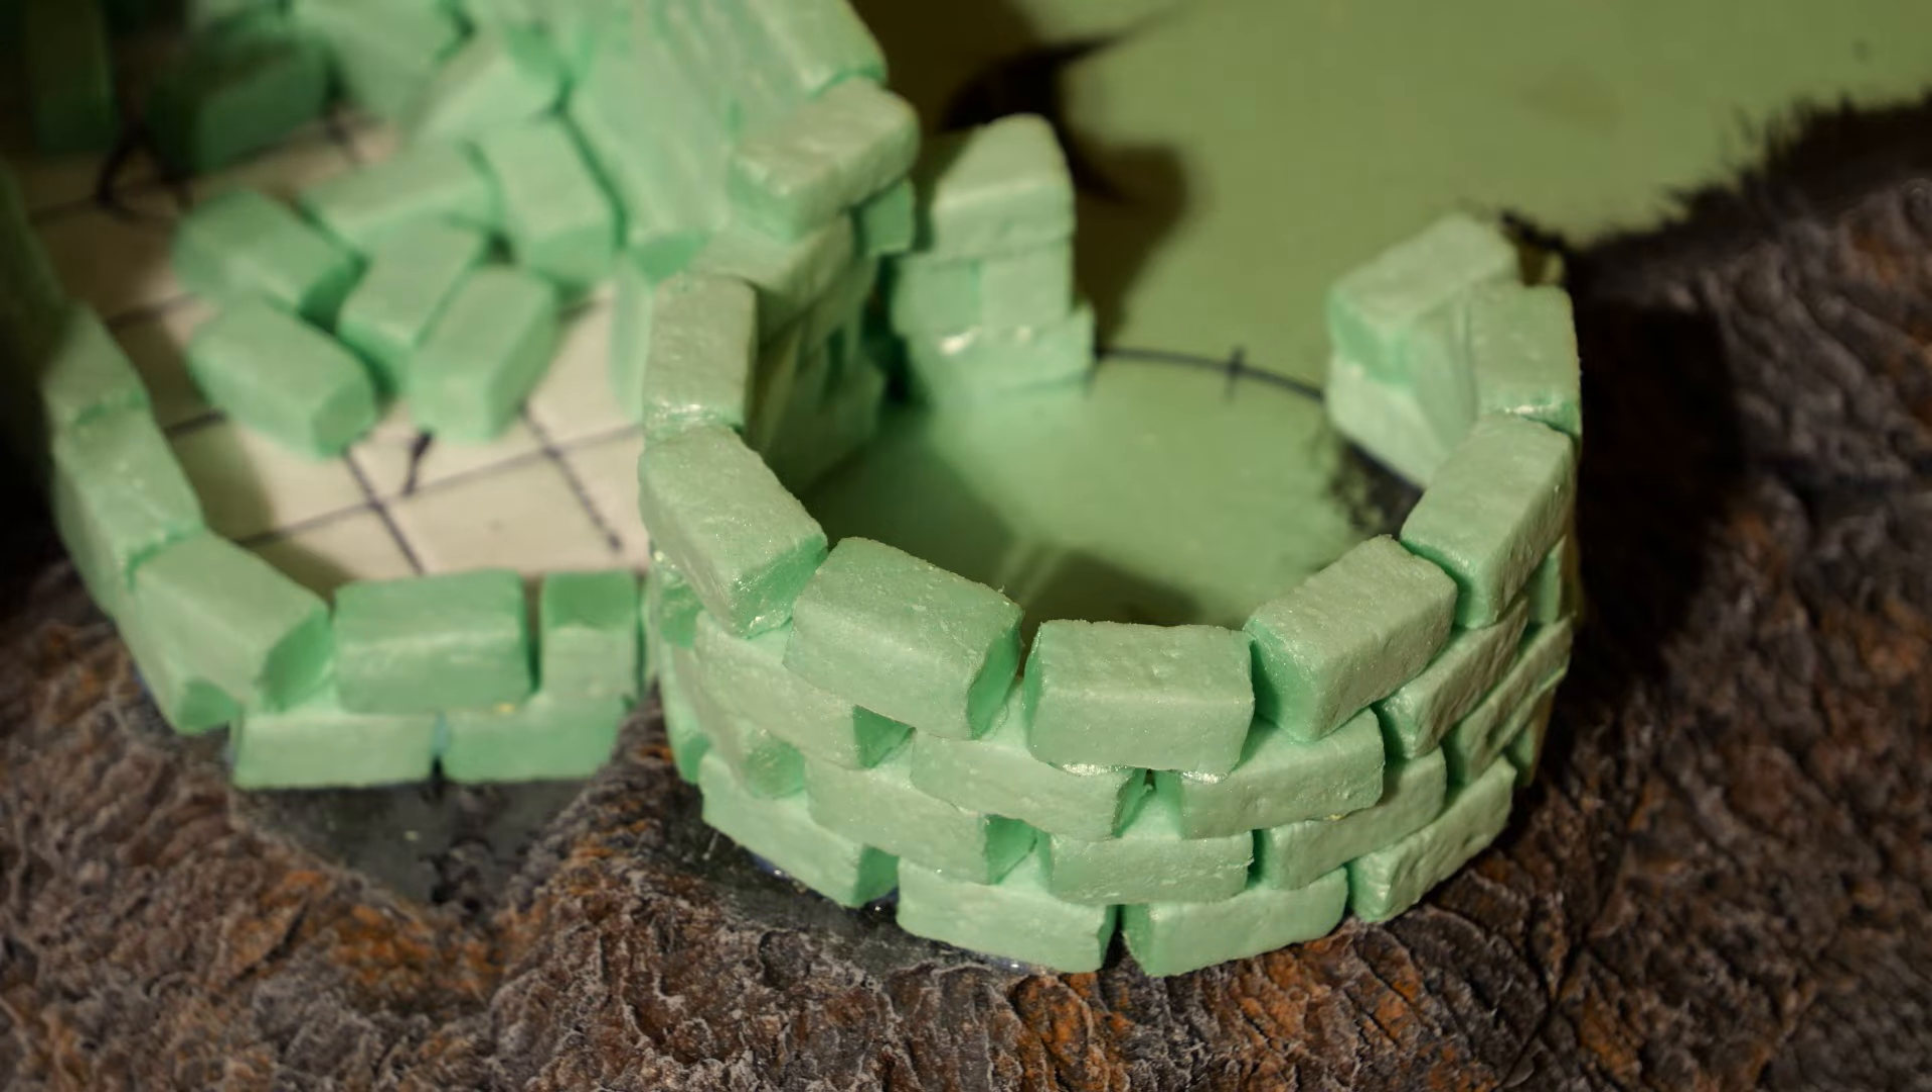As you can see there are a lot of little gaps here that kind of need to have something done with them.